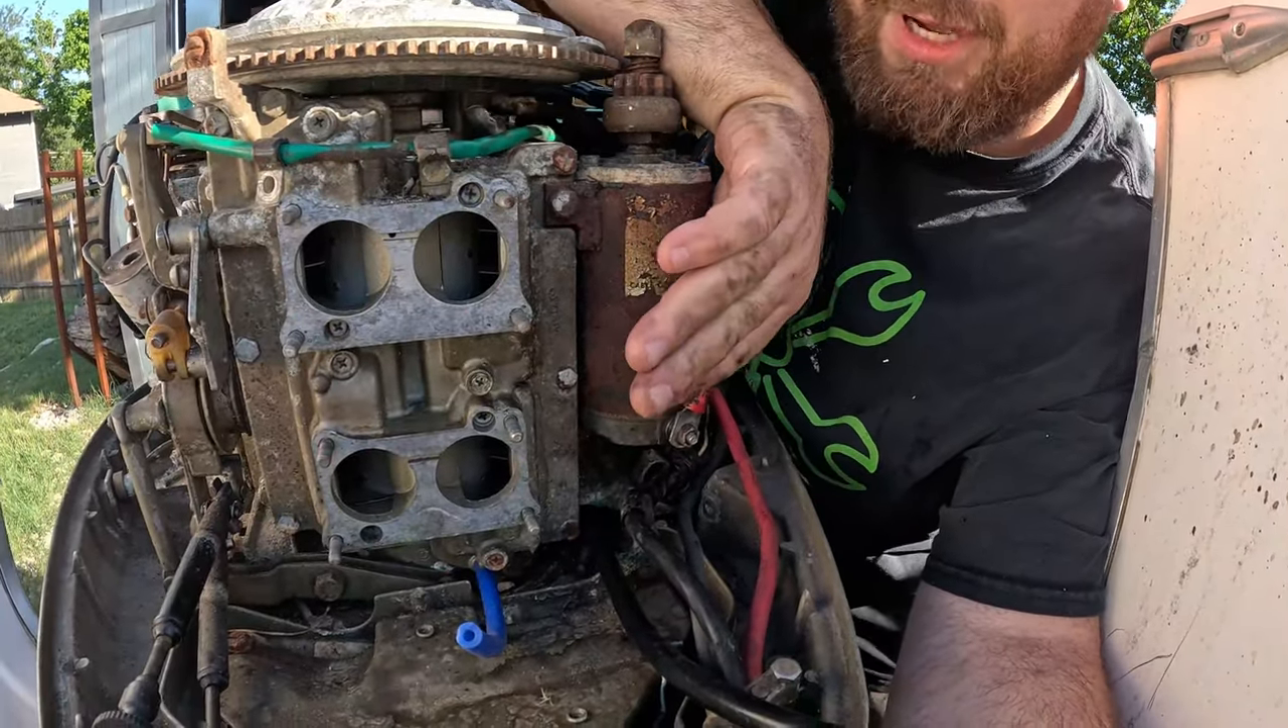We haven't even began to install our carburetors yet as you can see here.